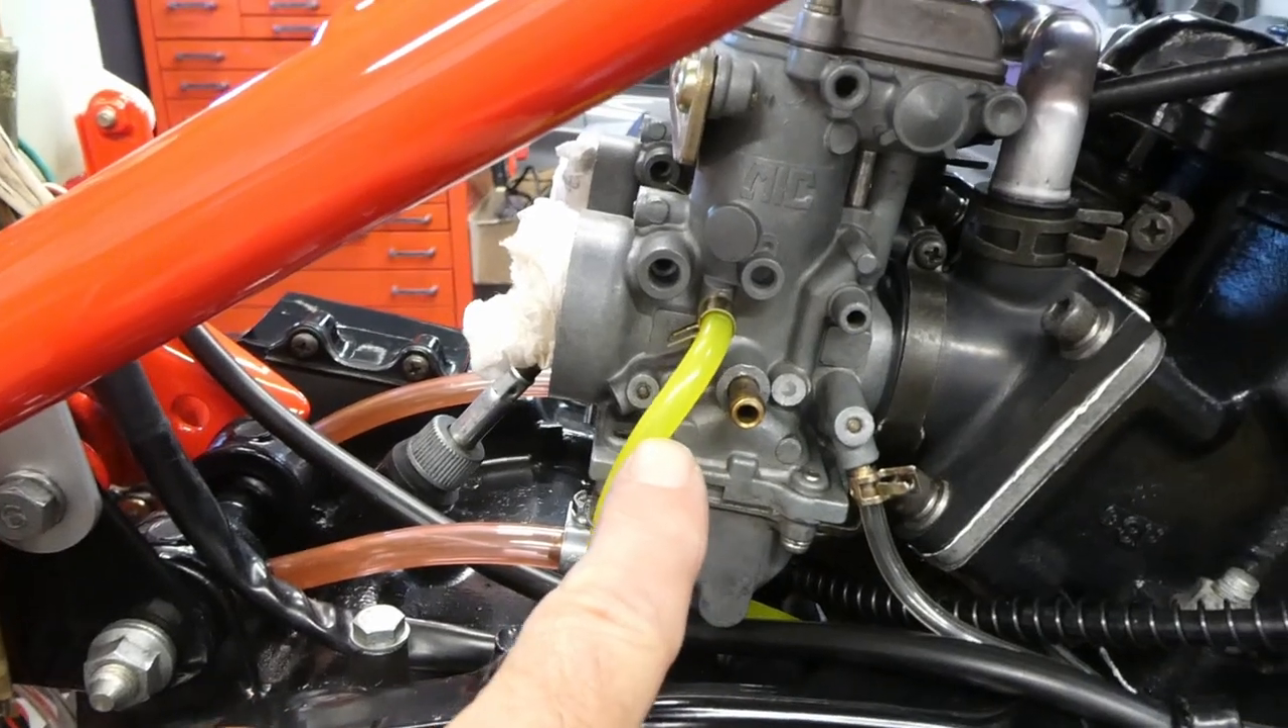Oil supply lines to the carburetors are on.